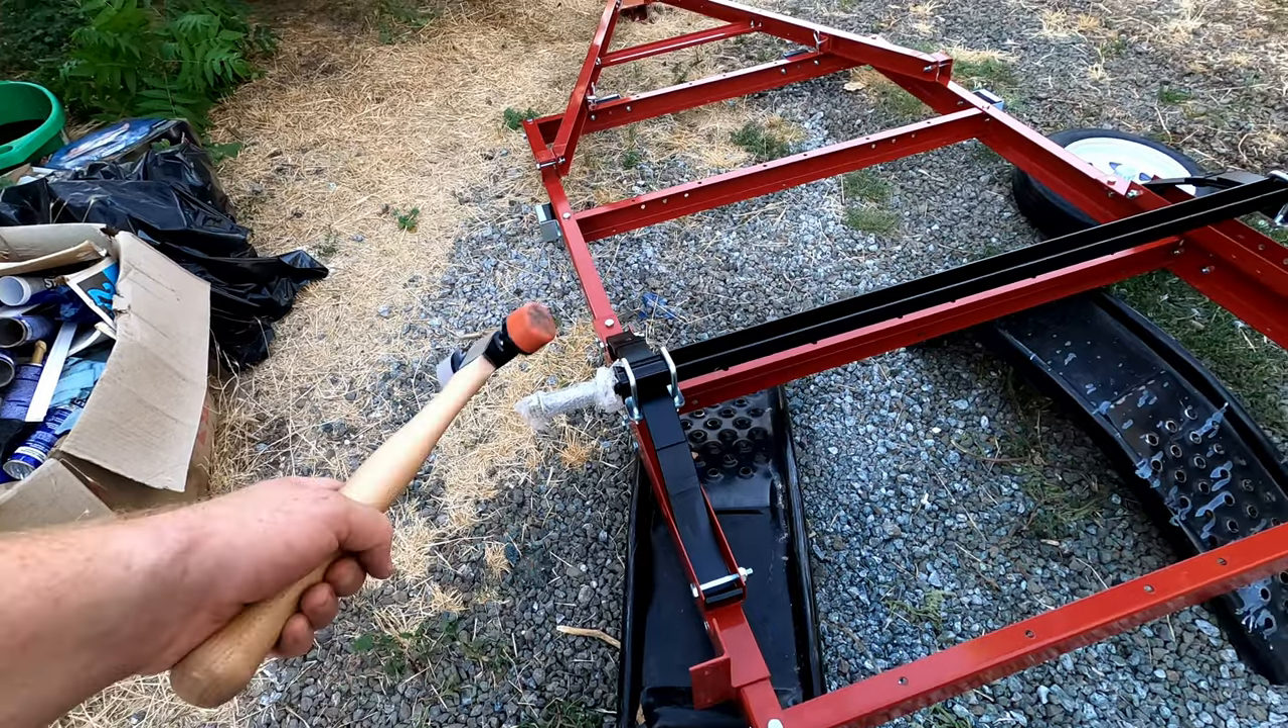And then I haven't put the fenders on yet.